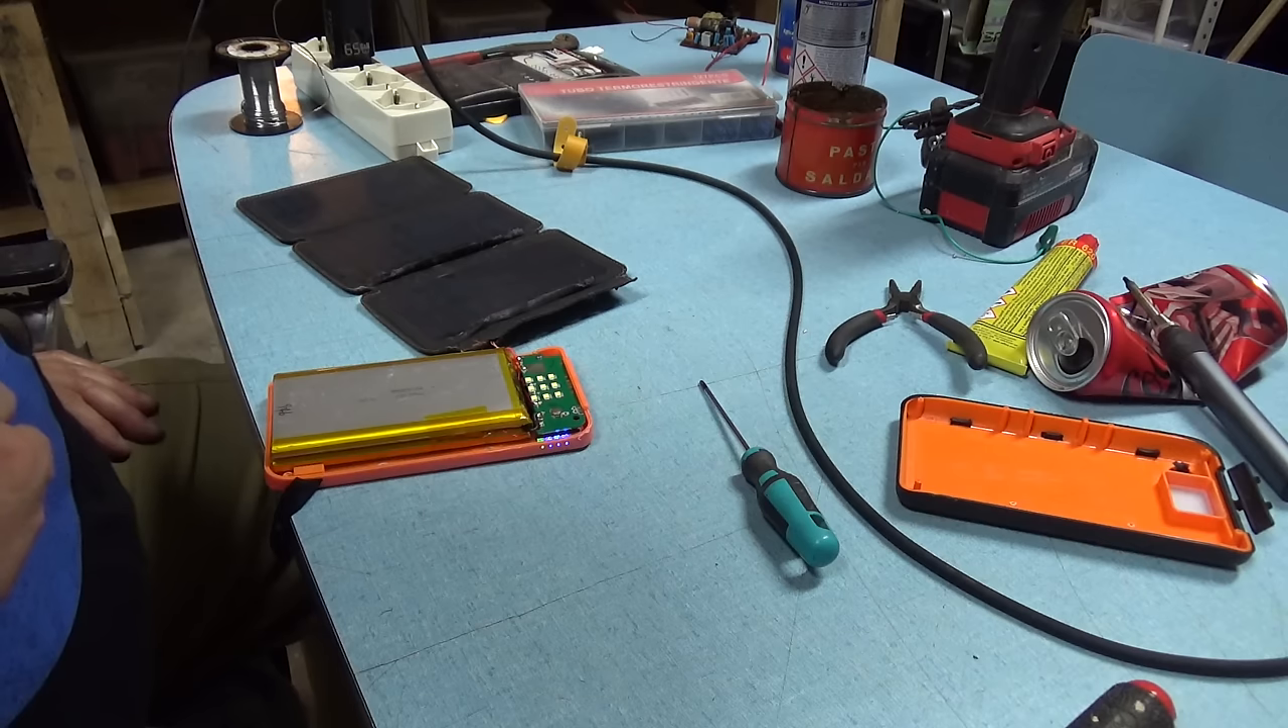Sta caricando. e la batteria è a posto nel suo alloggiamento.